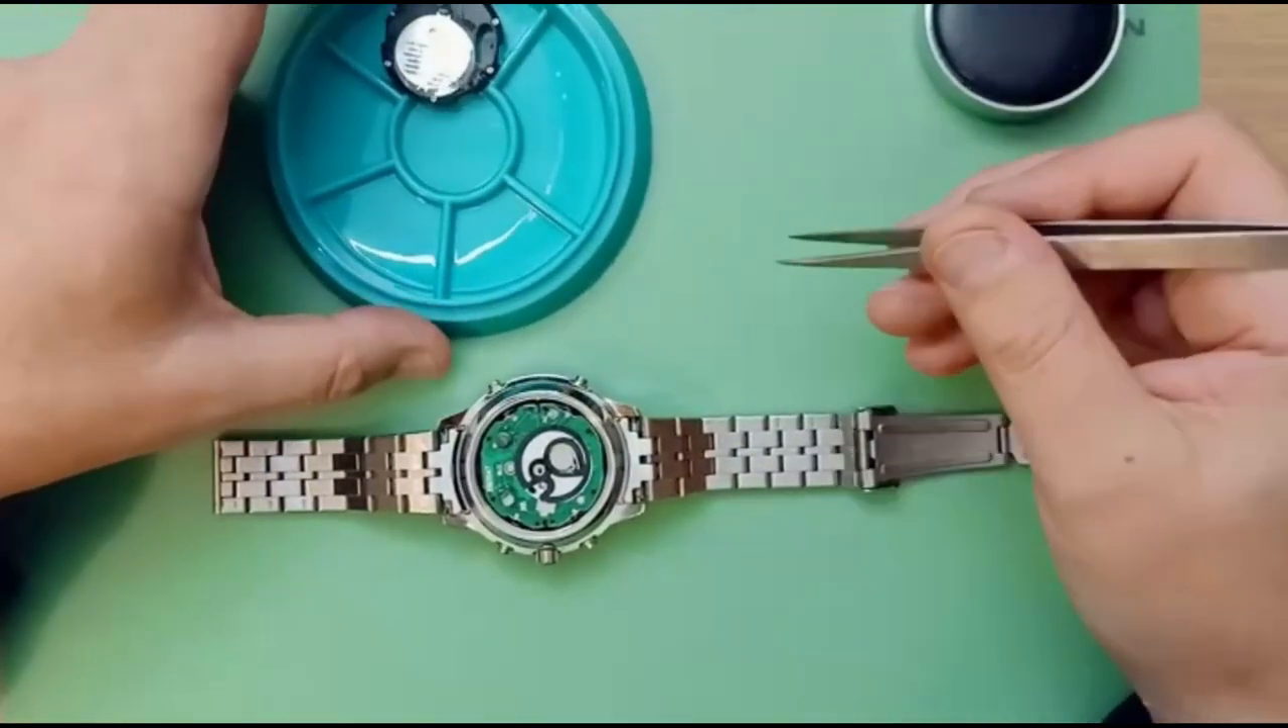So the circuit board's now back in place and last but not least the circuit board cover.